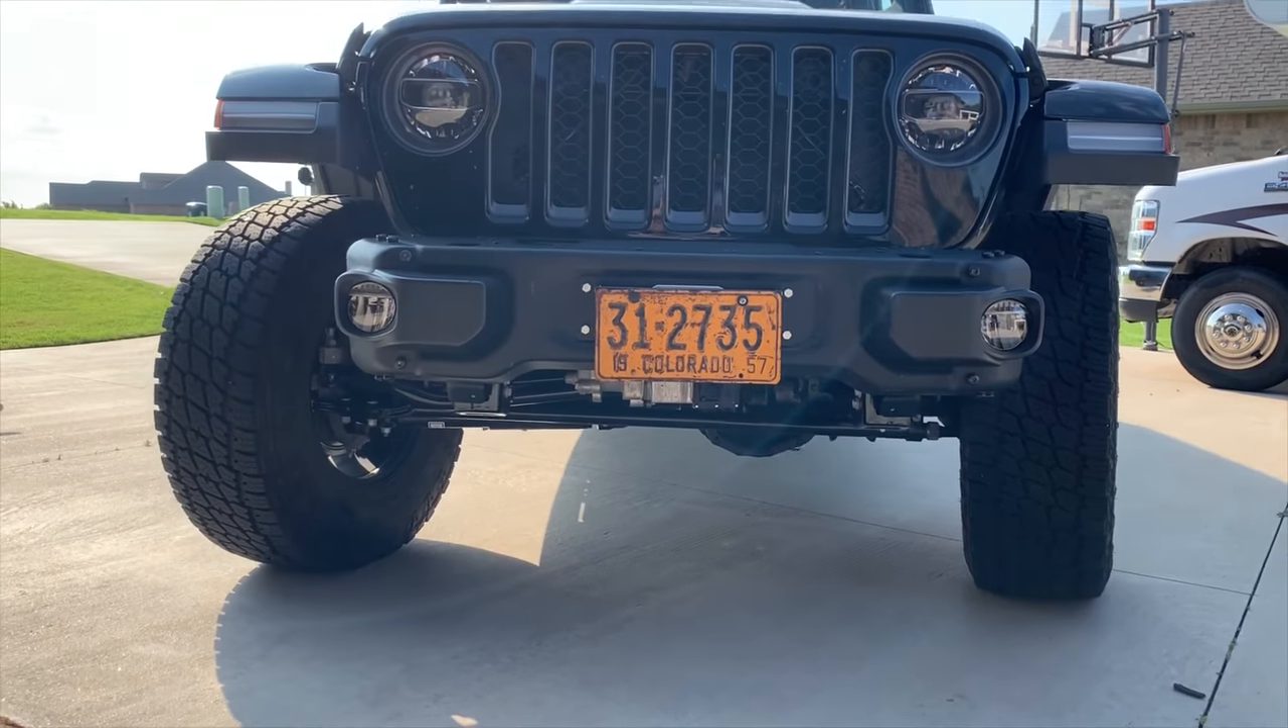All right, so we got the fog lights in Done with that part.